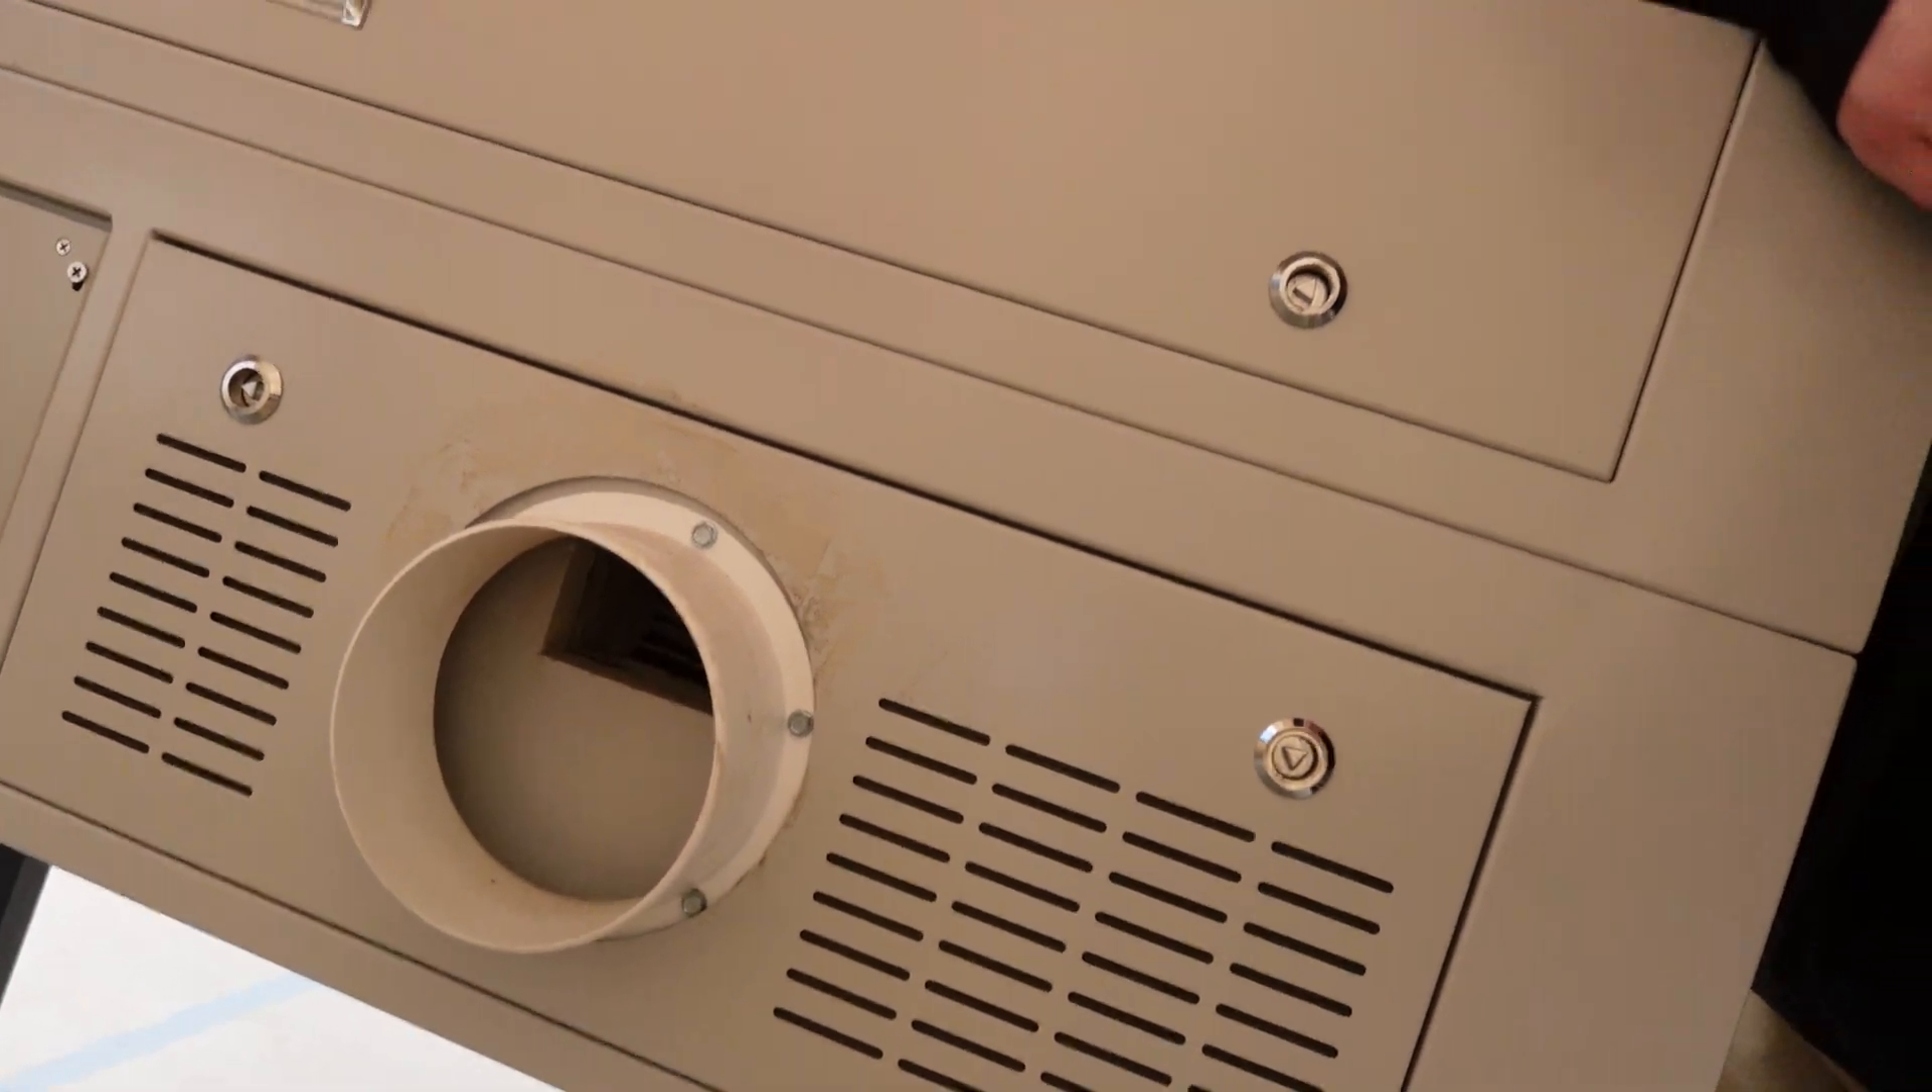So if you already know this, sorry, but we need to make sure that we absolutely positively have exhaust set up And as you can see here, we don't have one right now.